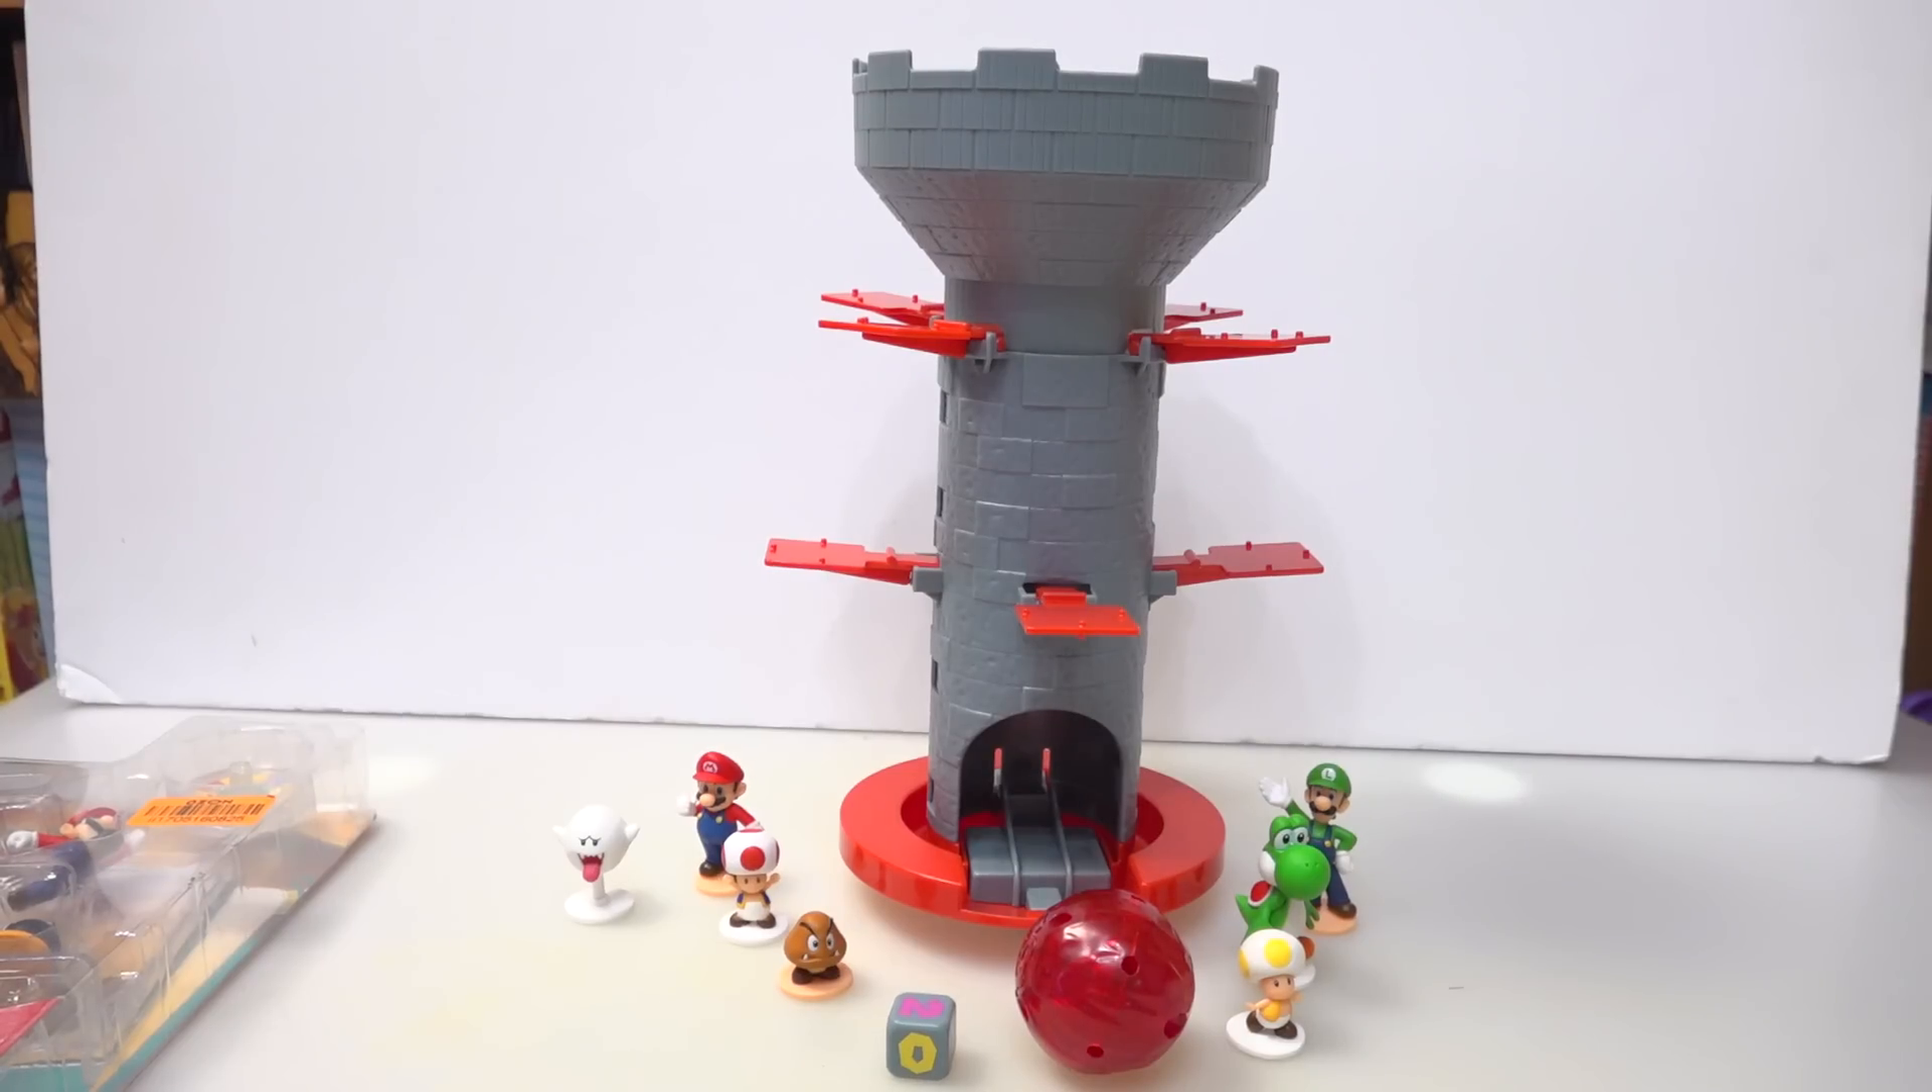Ну что ж, друзья, я собрал башню. Вот так она выглядит.